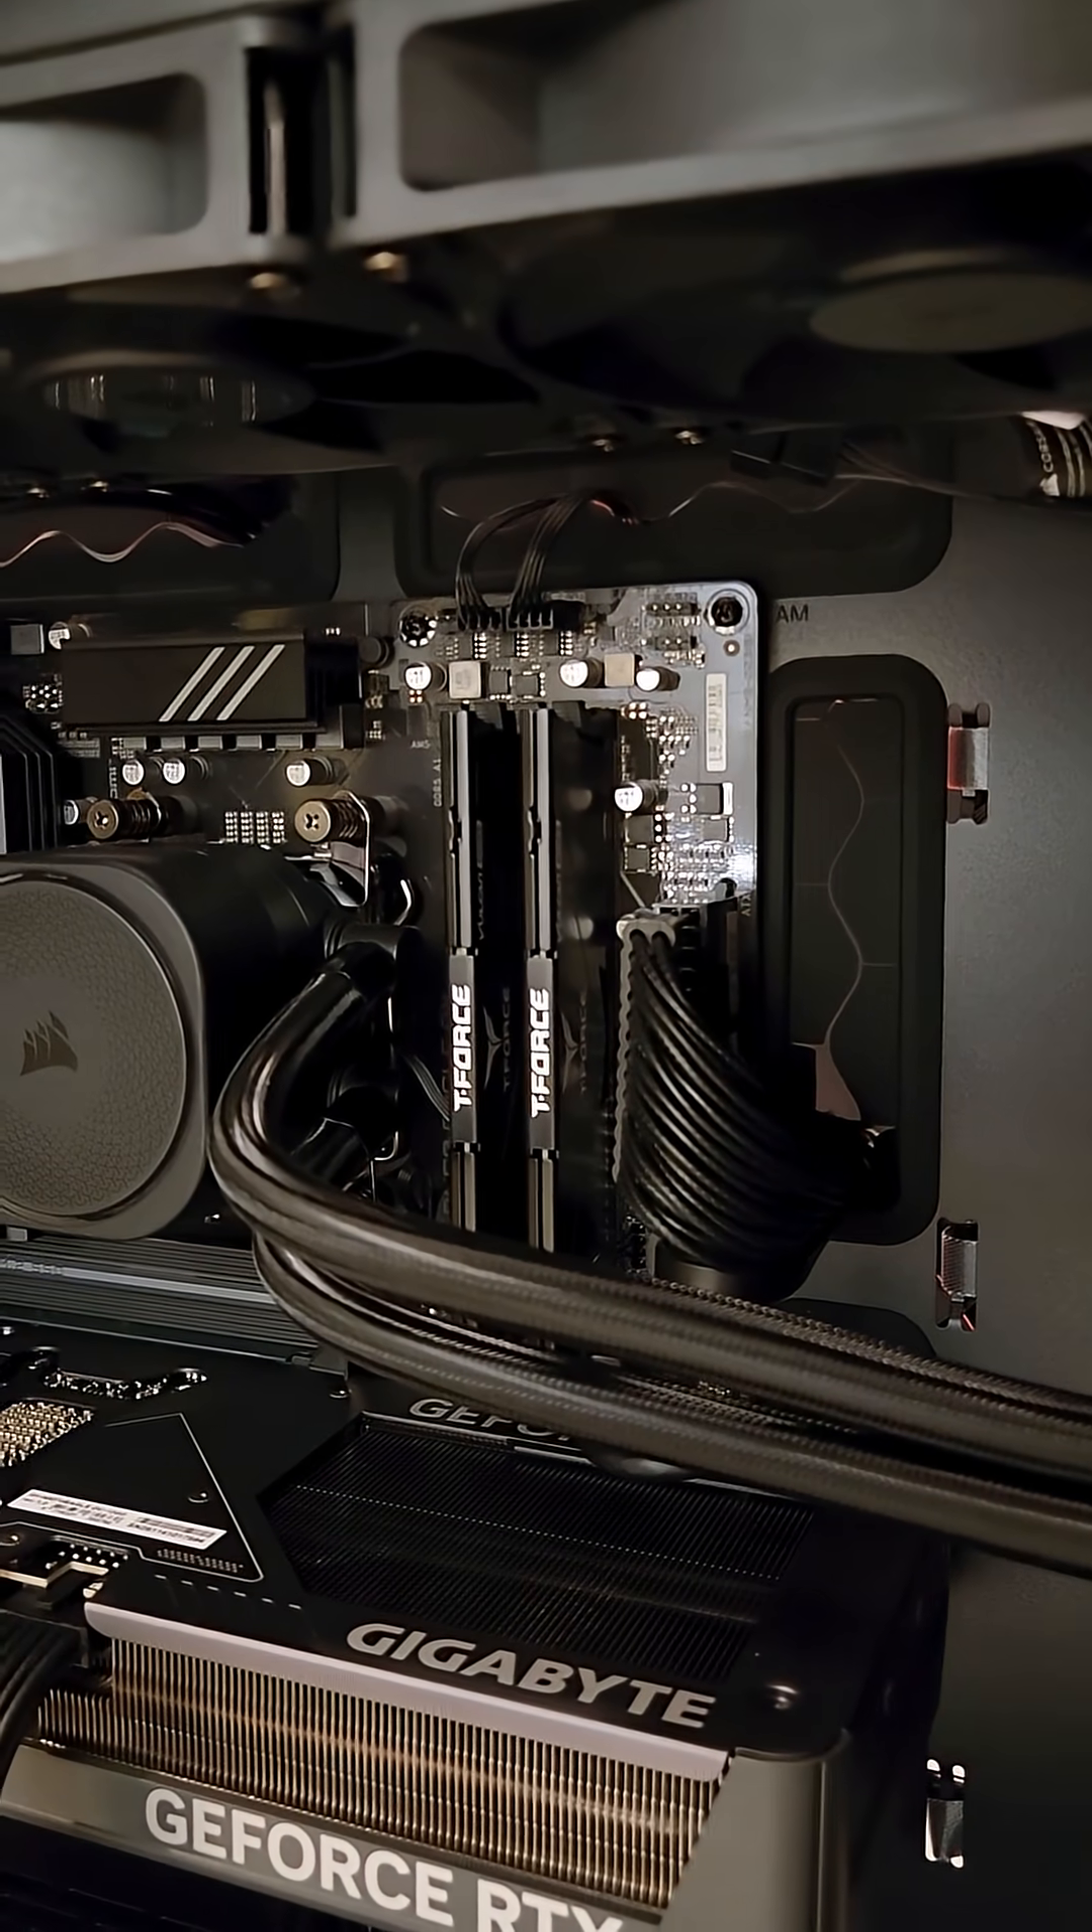An easy one today, but we have installed our 32GB of DDR5 RAM.